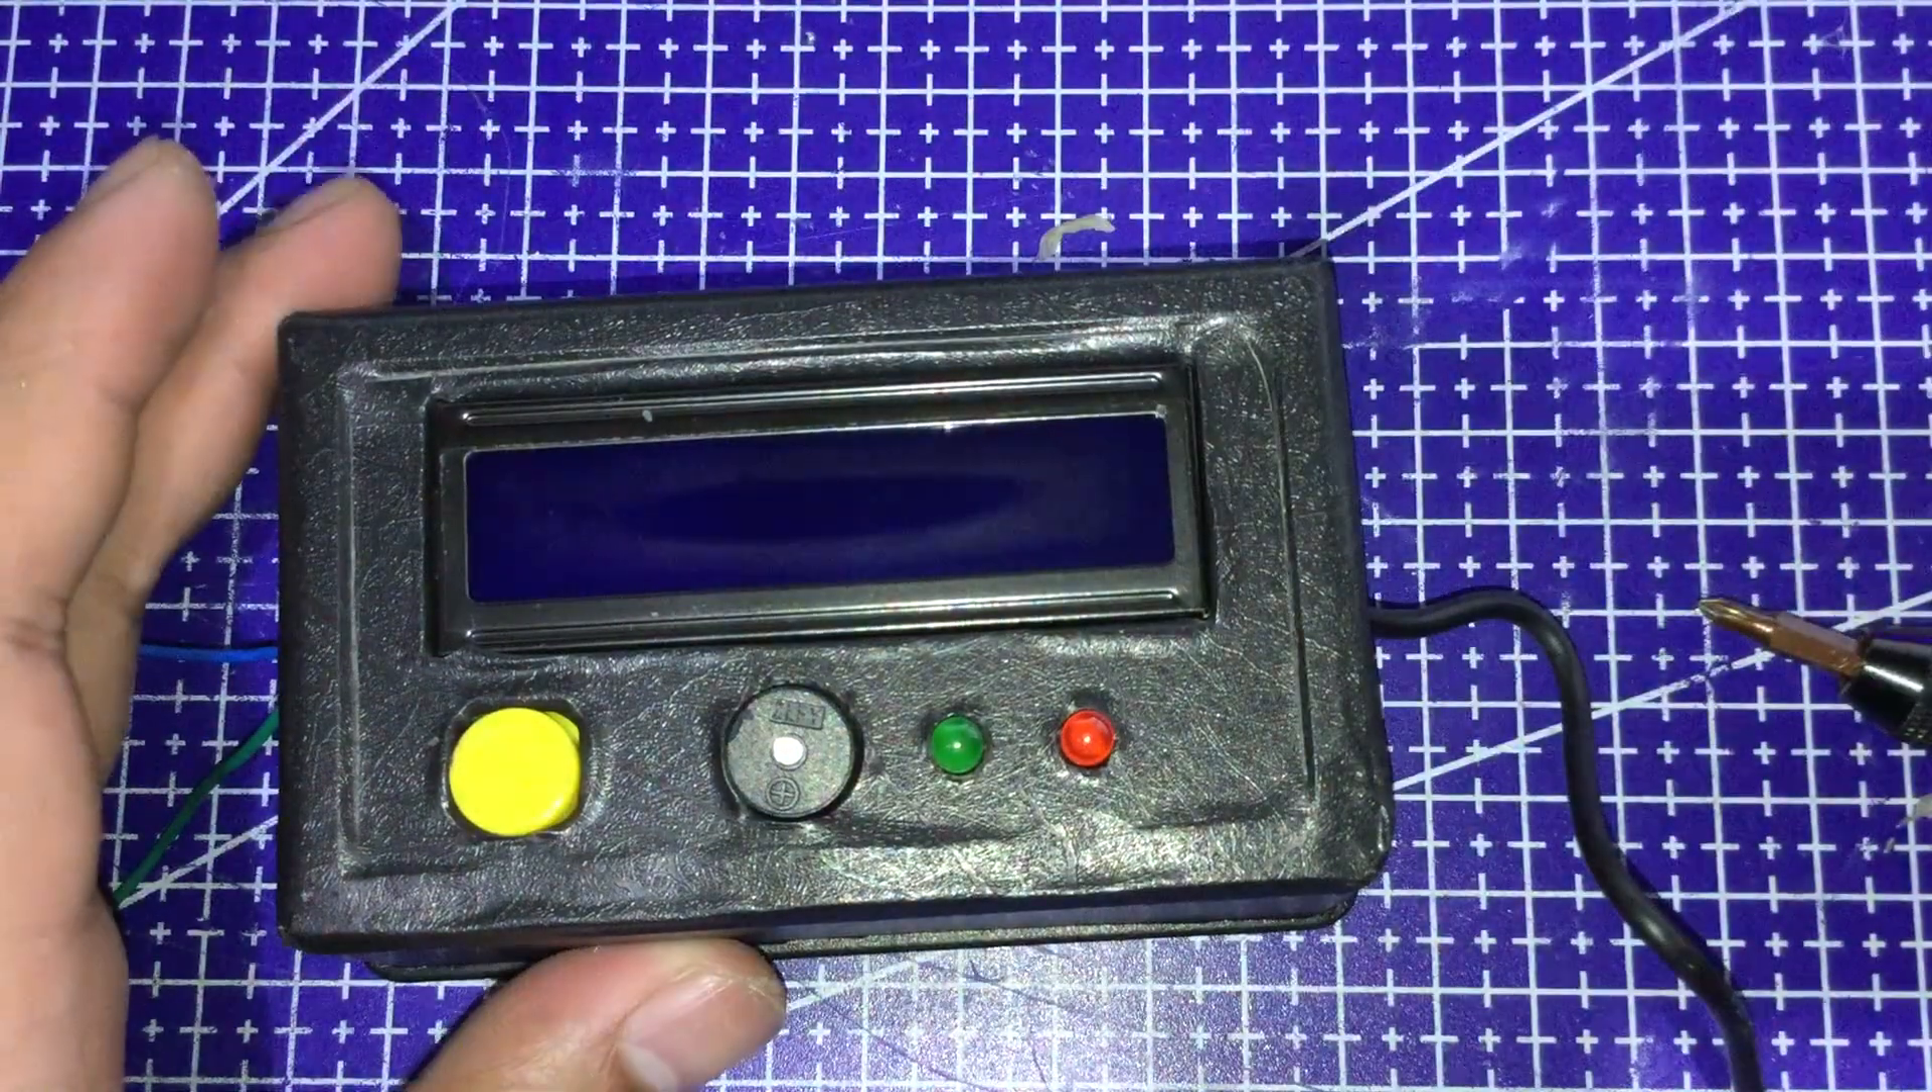Now the LCD looks like it fits perfectly.